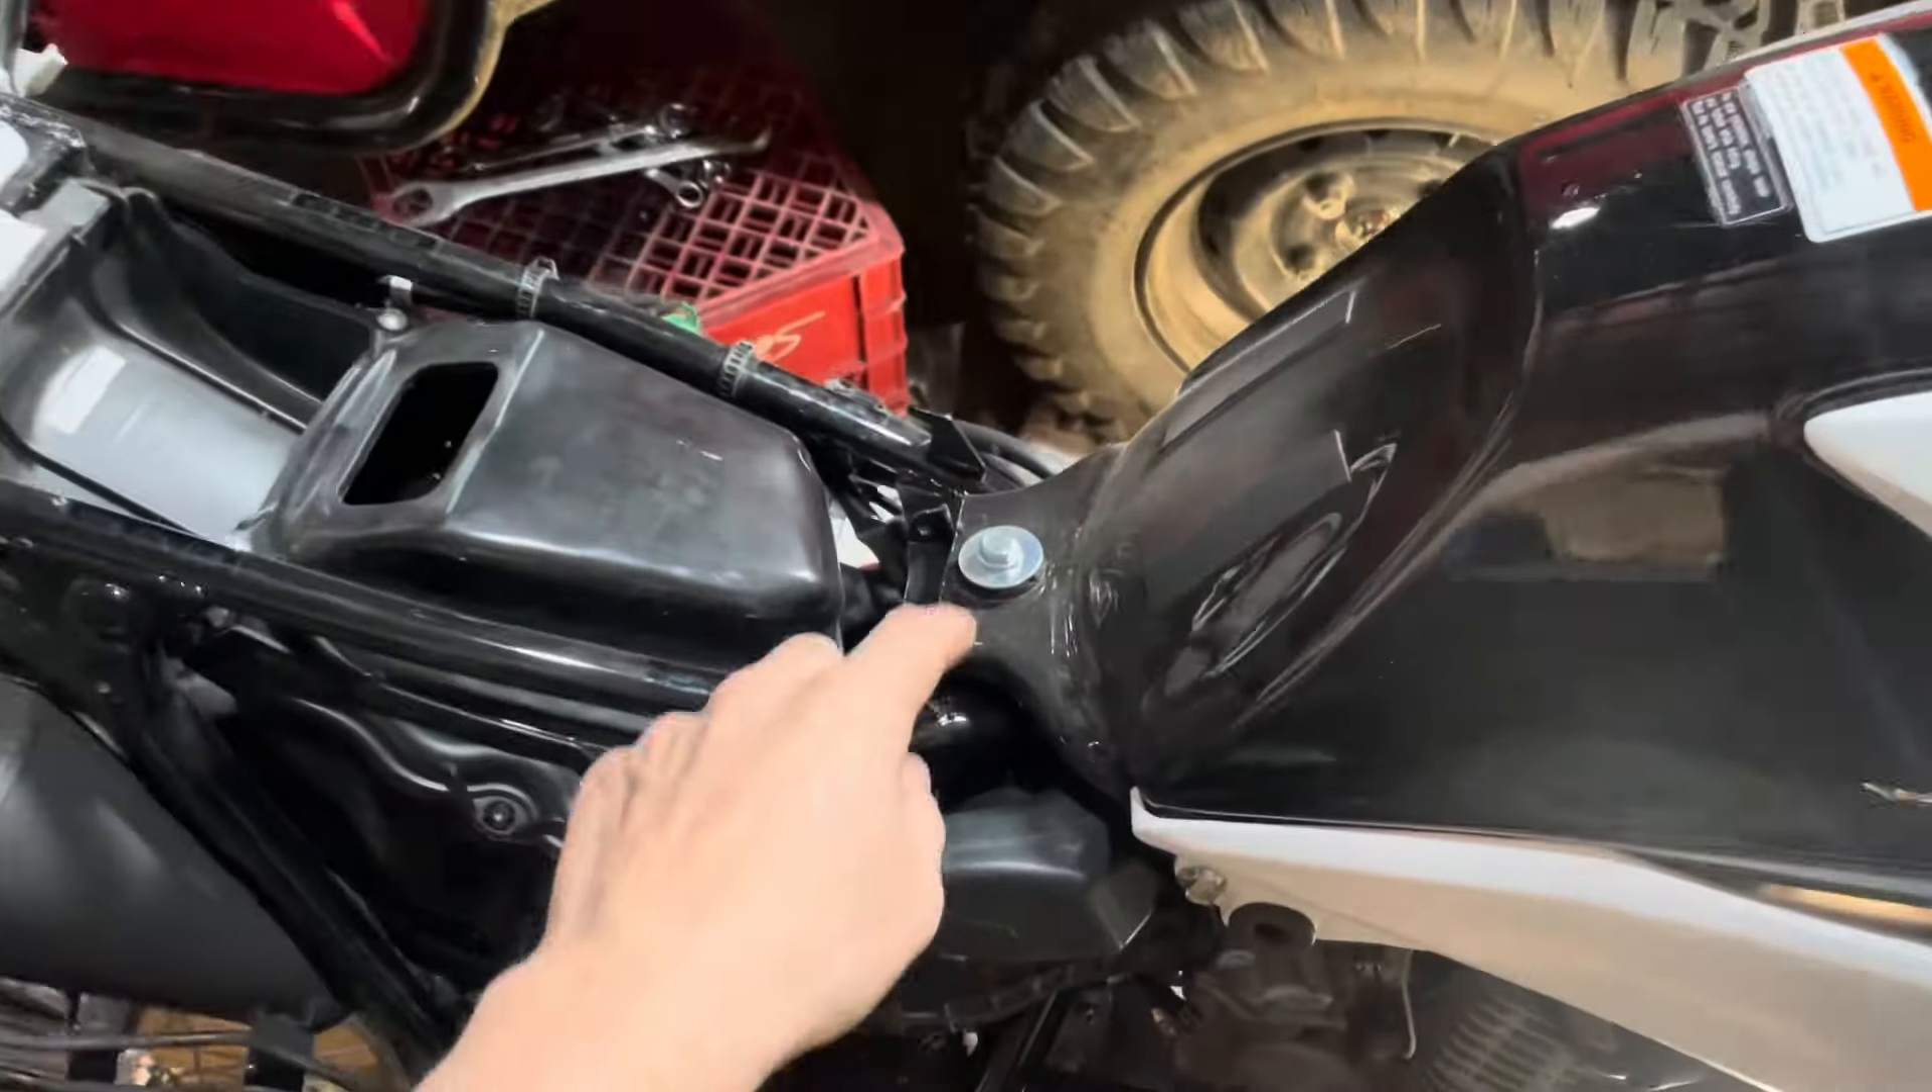All right we got the seat off.